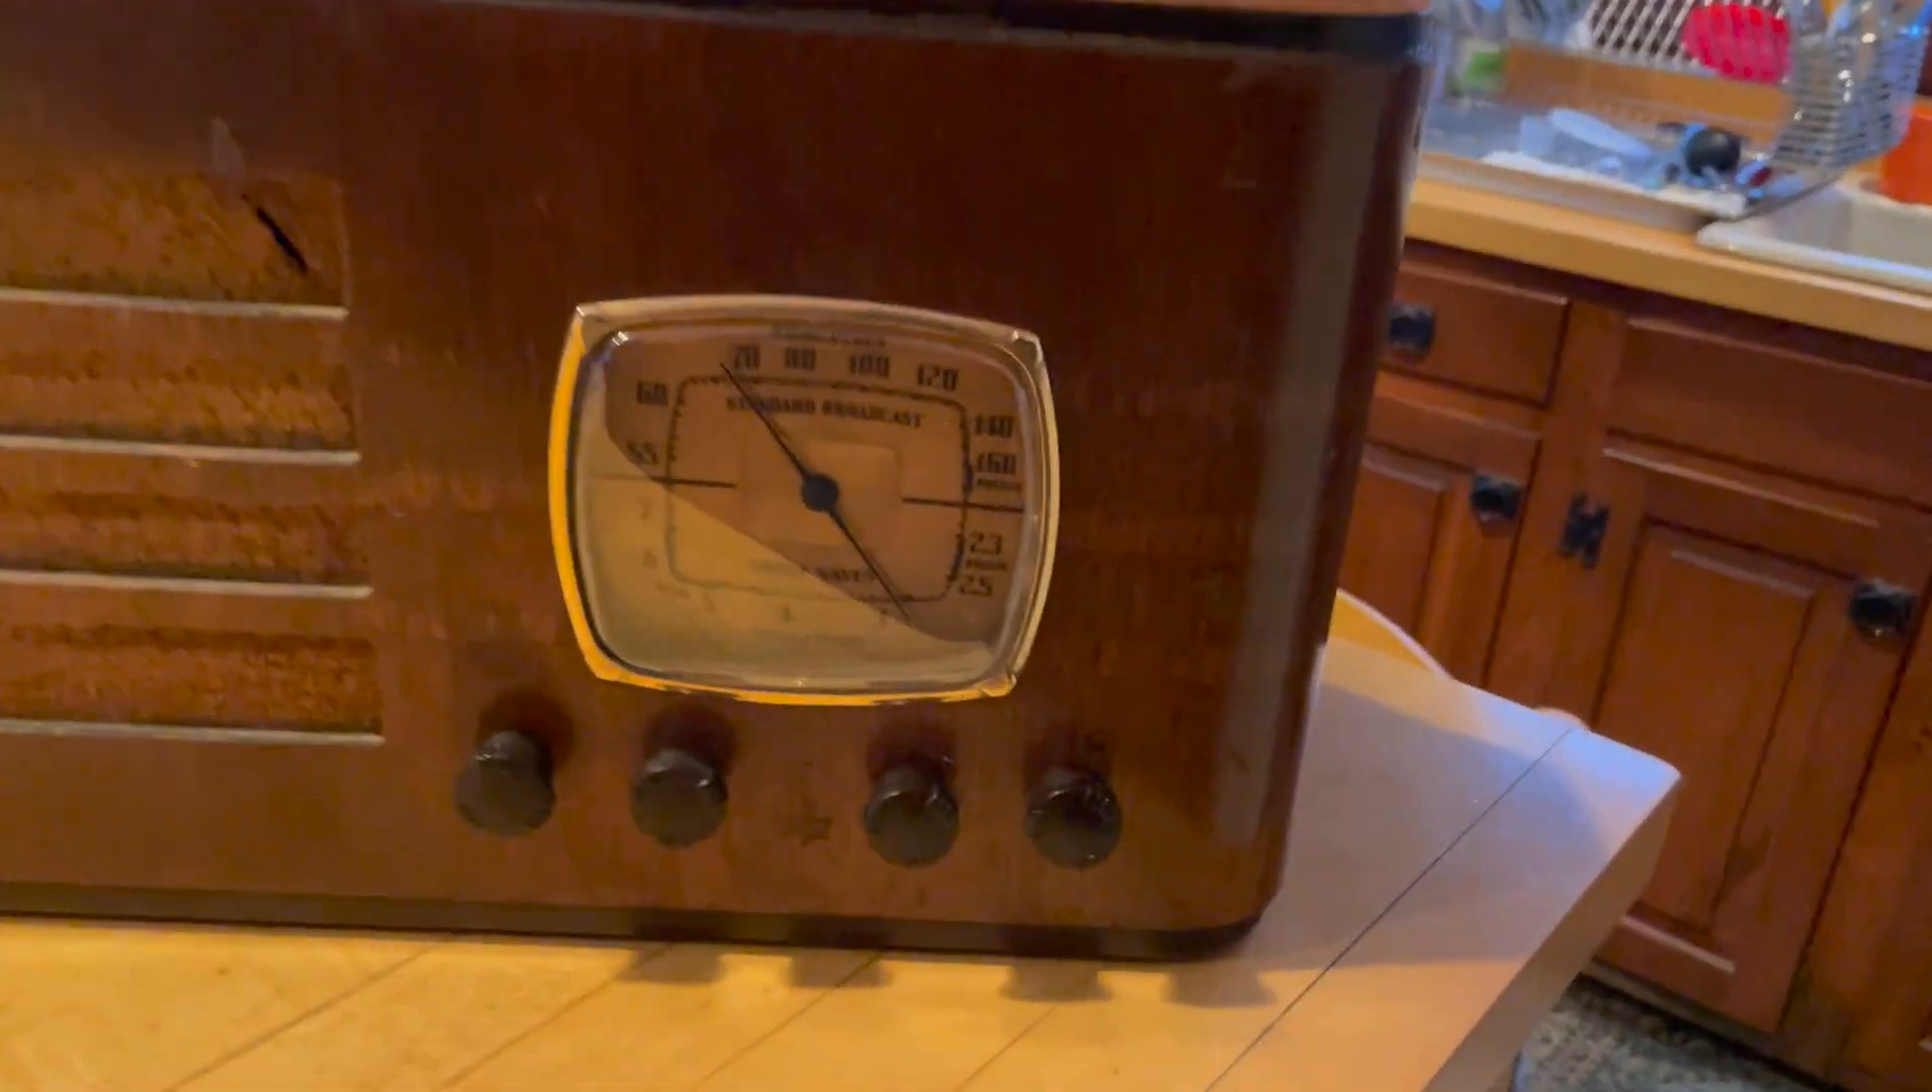Here's the radio. Got the nice new dial cover on it.